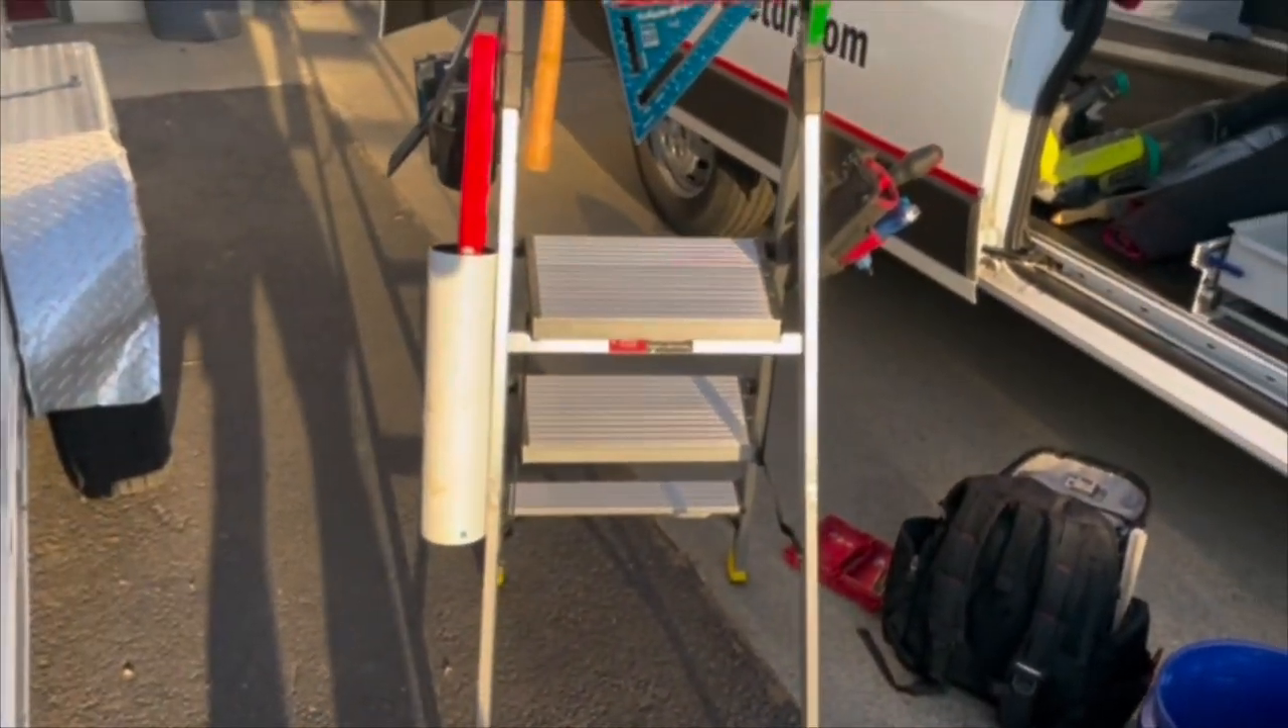Now we added this little tube on the side of the ladder.